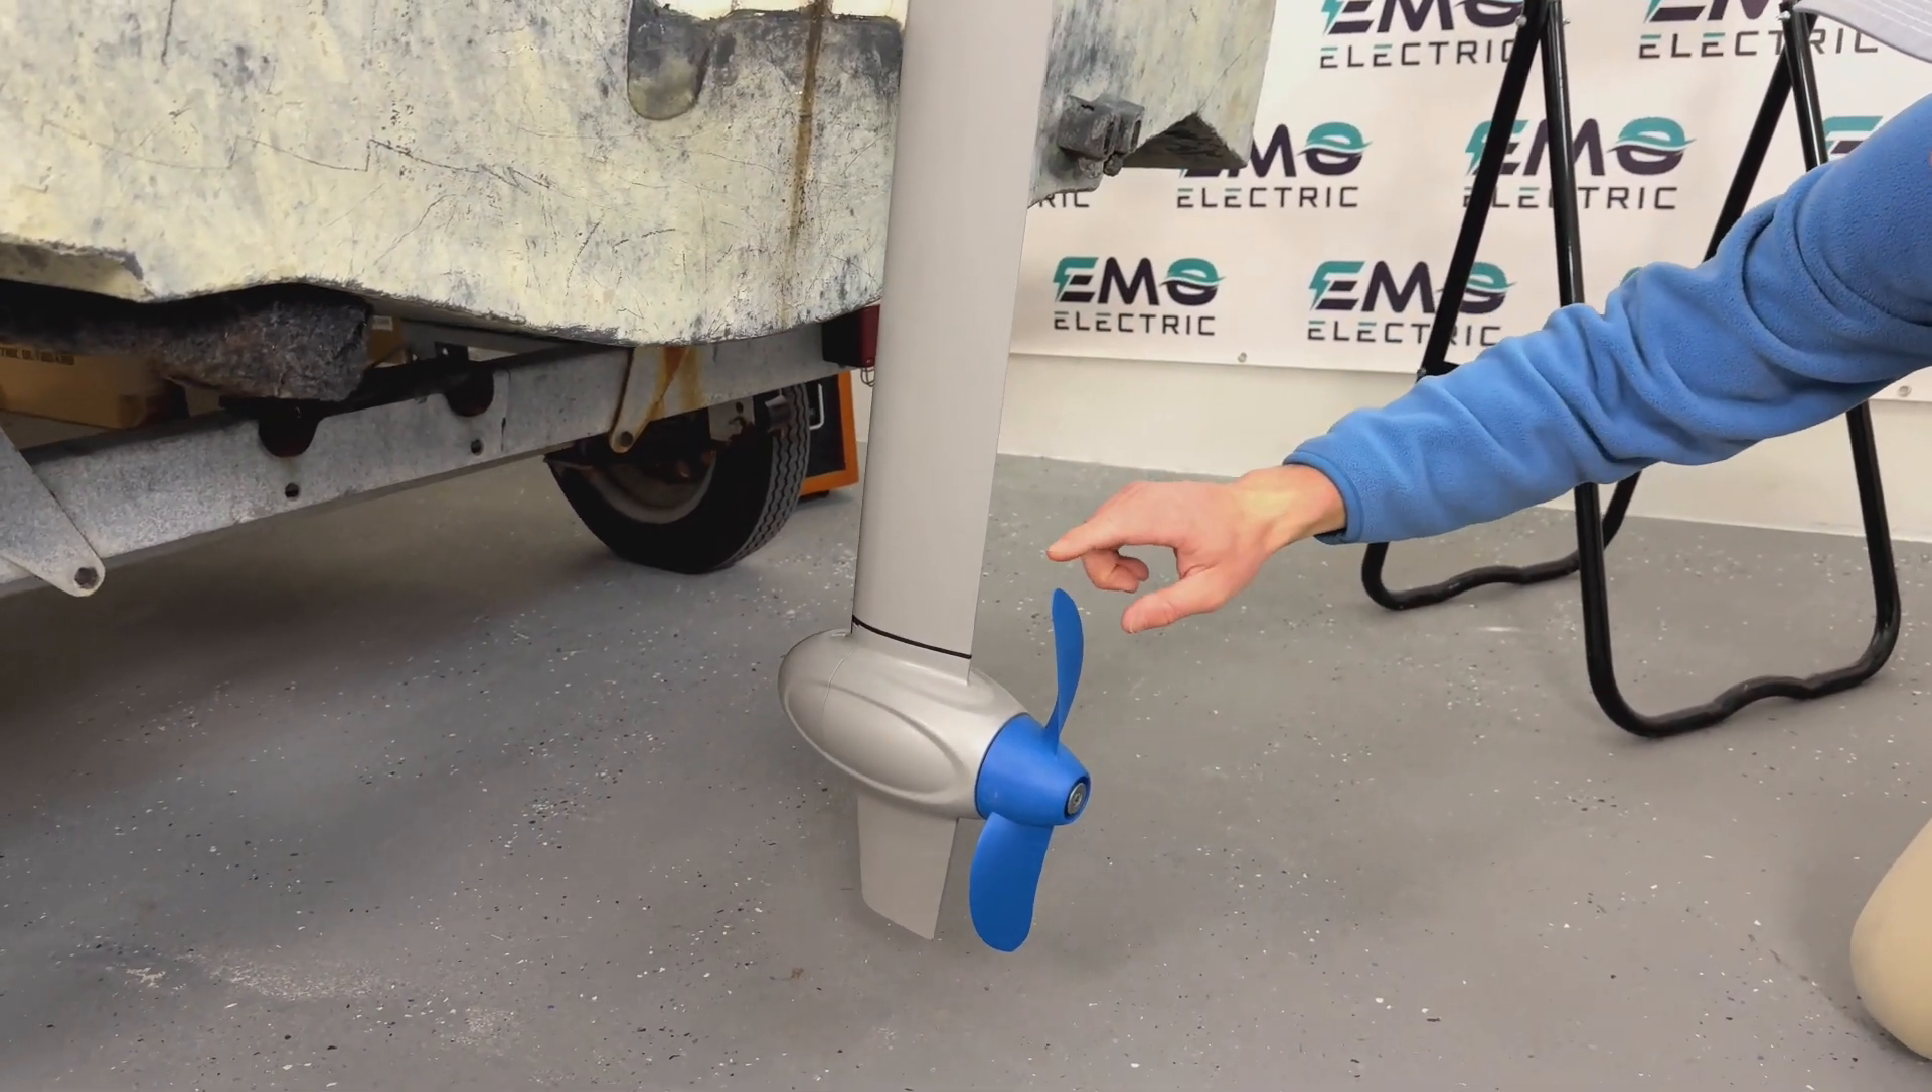So now, if we get down low, we can see that there is a bit of a gap between the top of the propeller and the bottom of the transom, right?